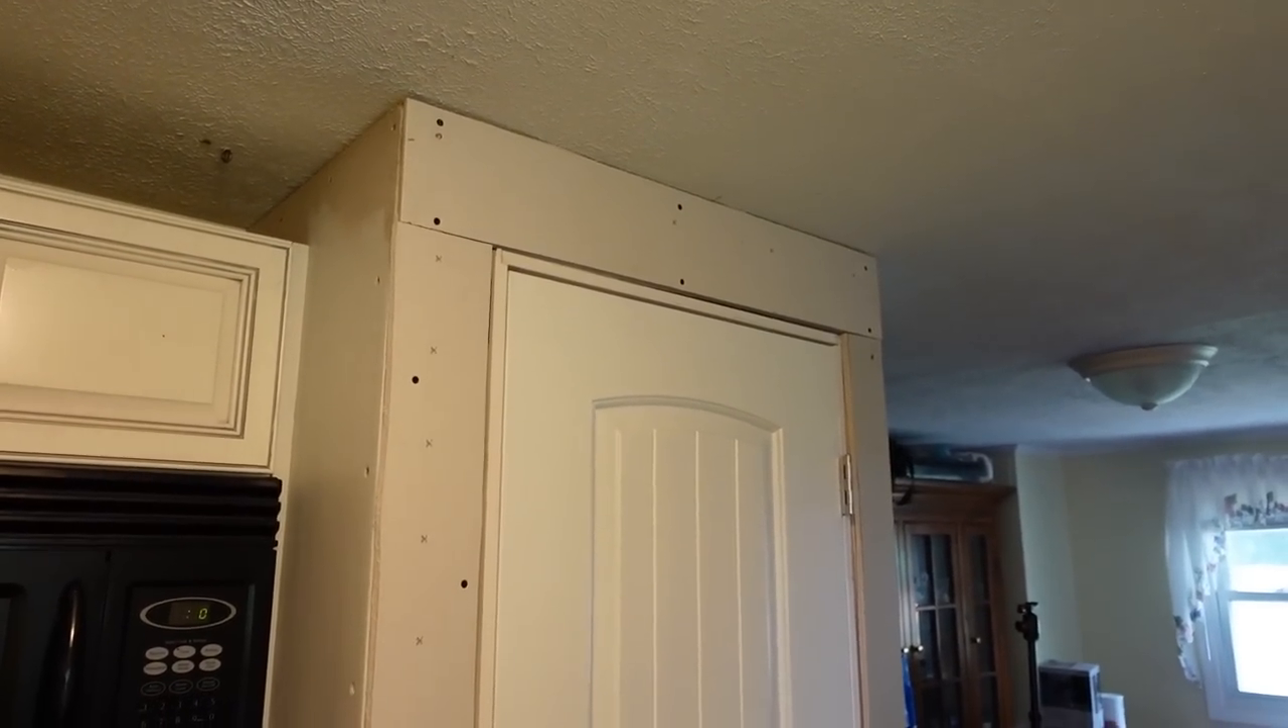So now I'm finally finished hanging the sheetrock on the pantry.